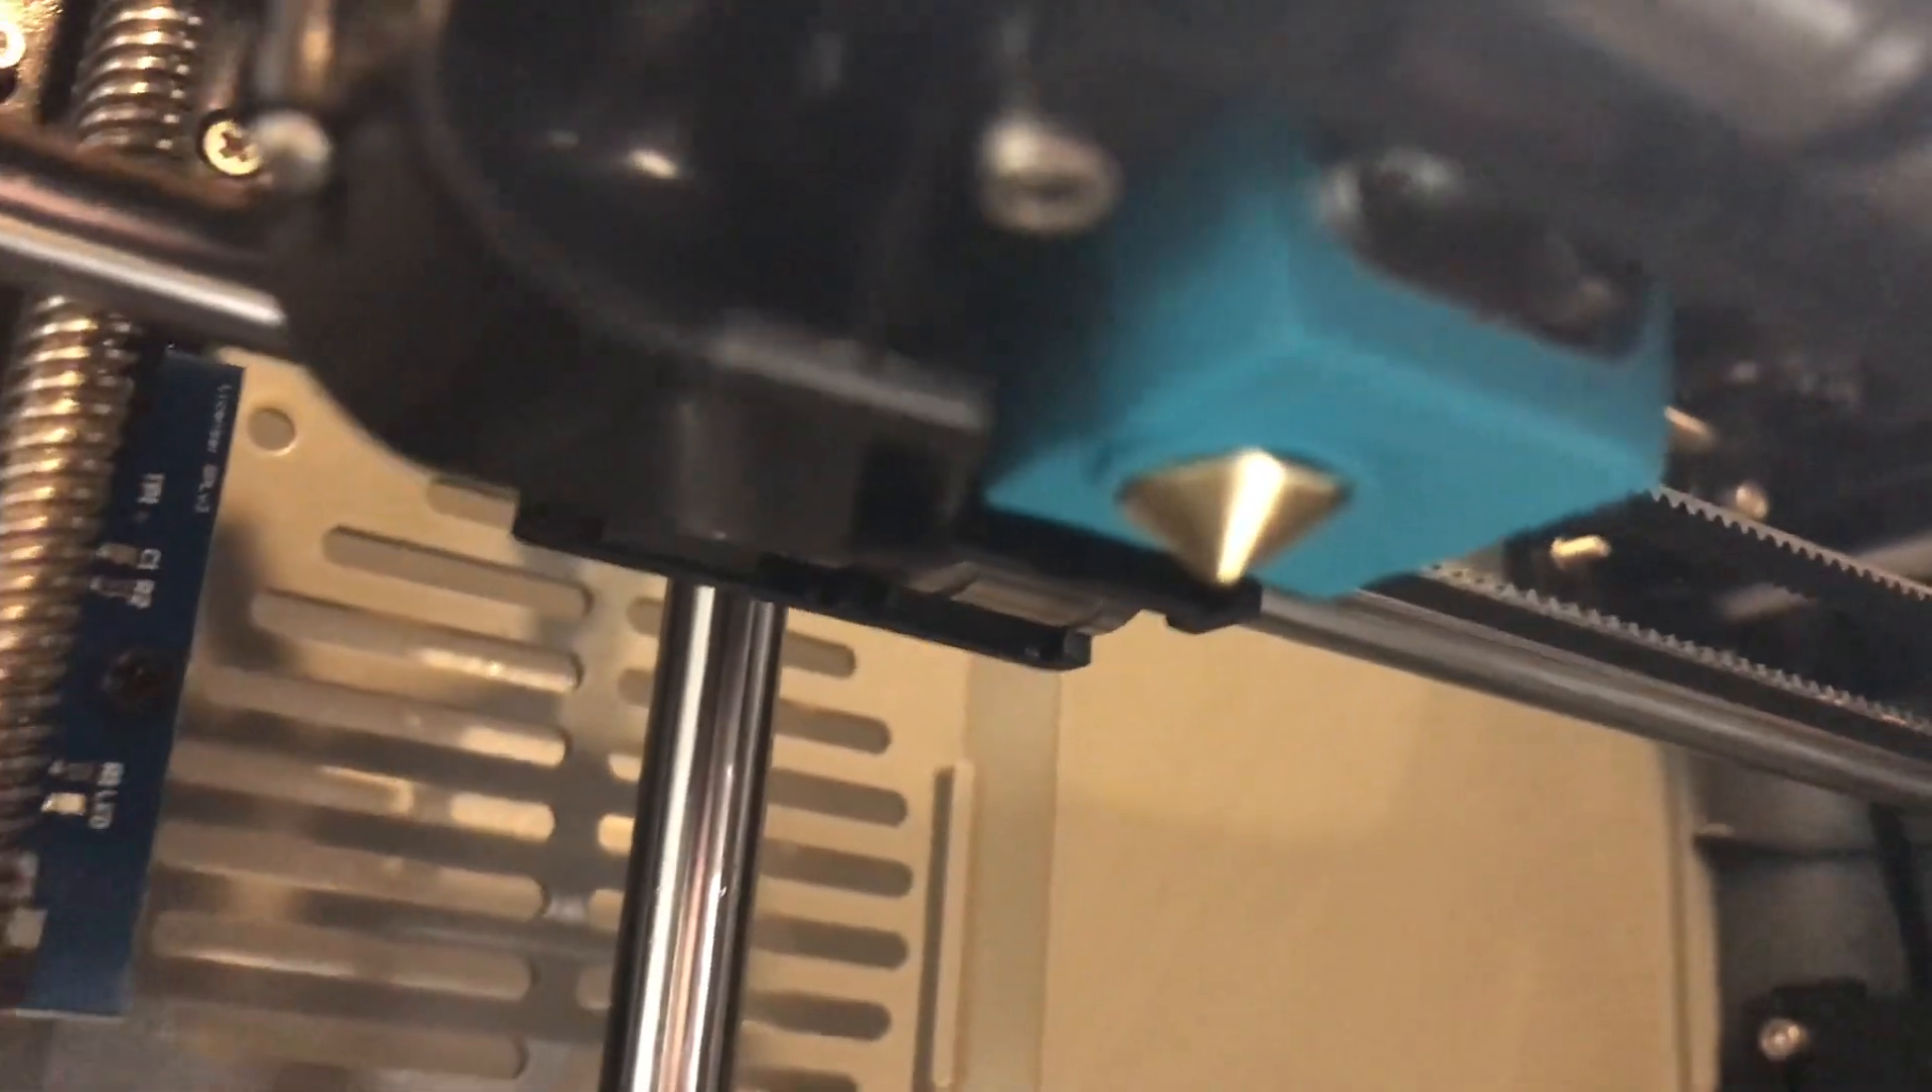Look at that. All back together. With the jacket on, the new nozzle, the new hot end, everything nice and clean.